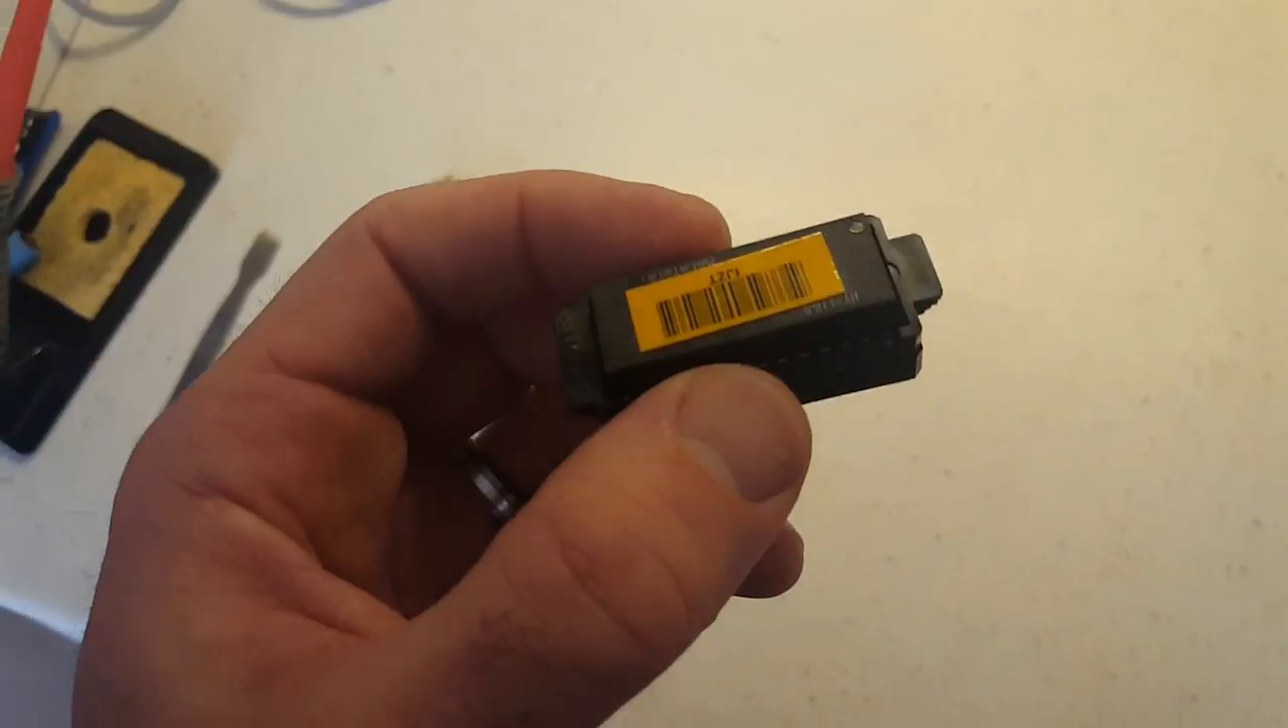We have removed the NVRAM chip from the computer.